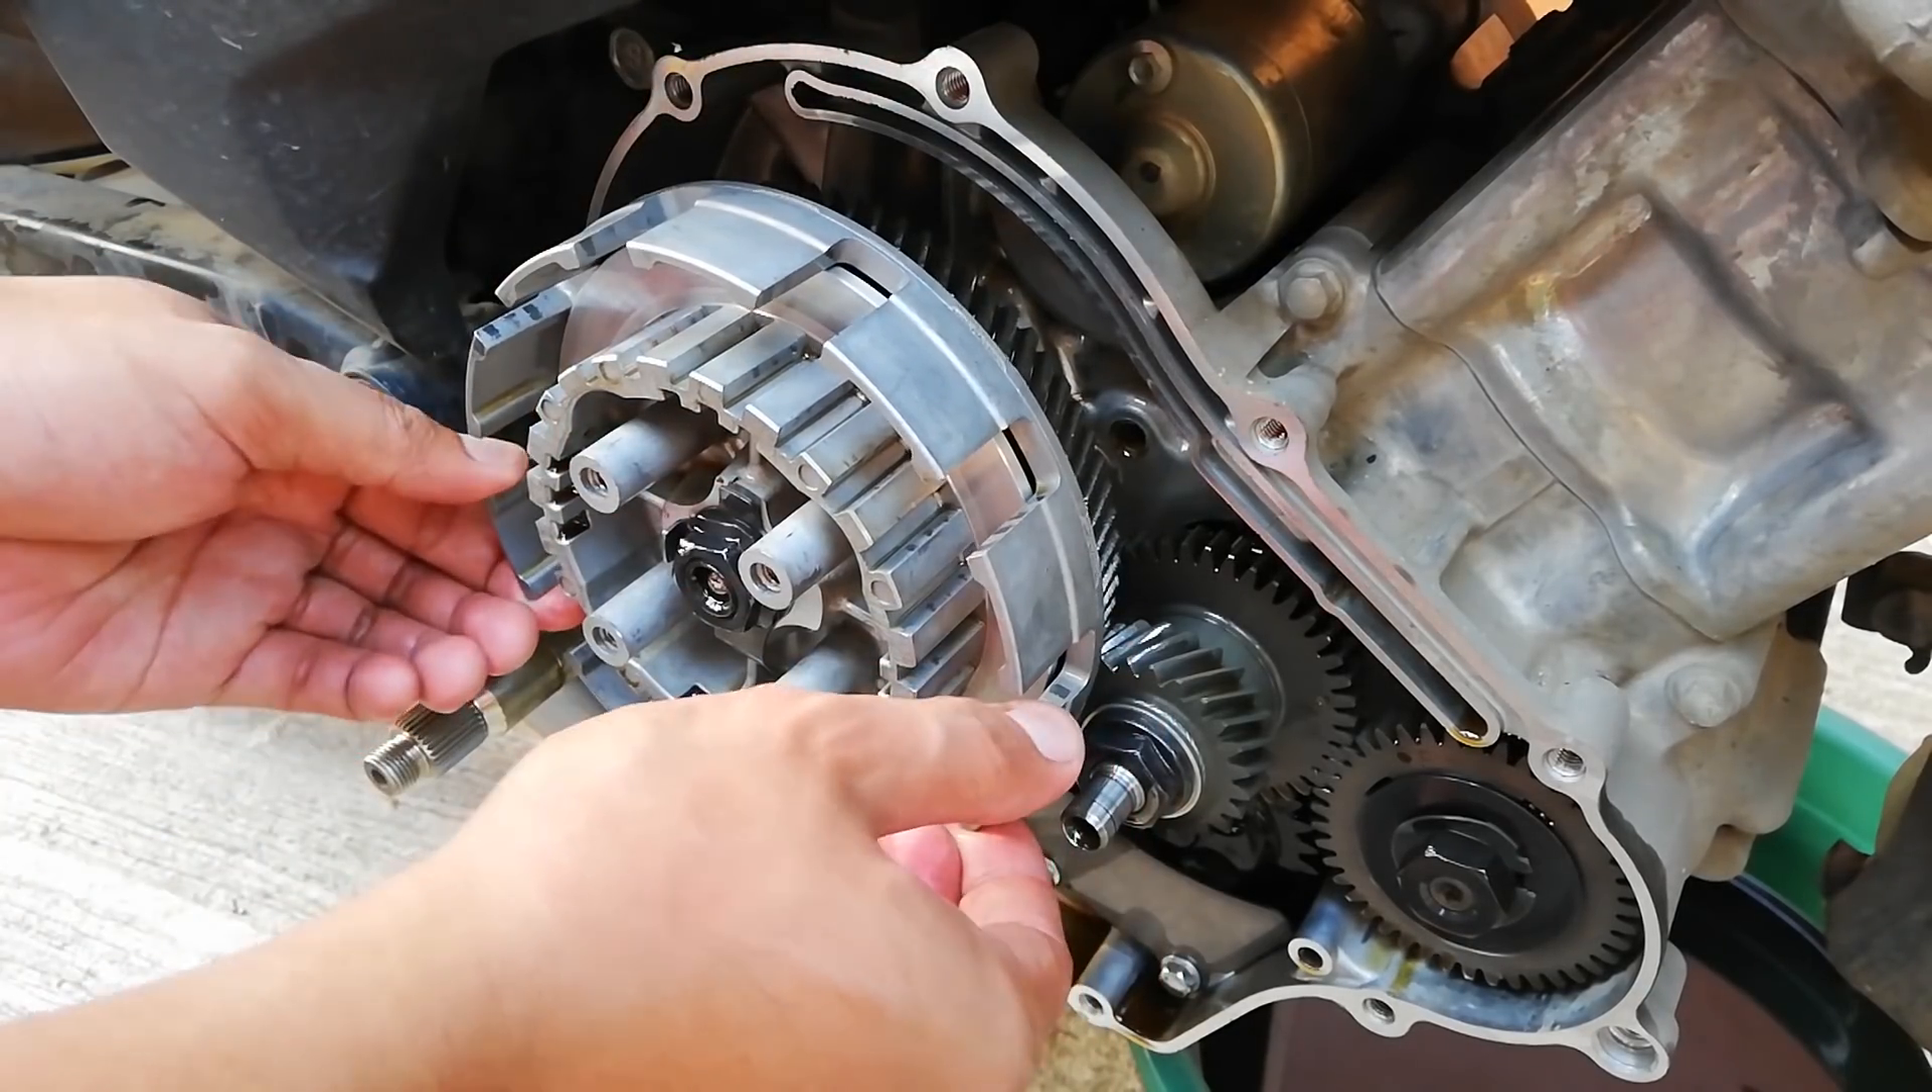Since we have already removed the fiber and friction plates, that exposes our clutch basket and inner hub.